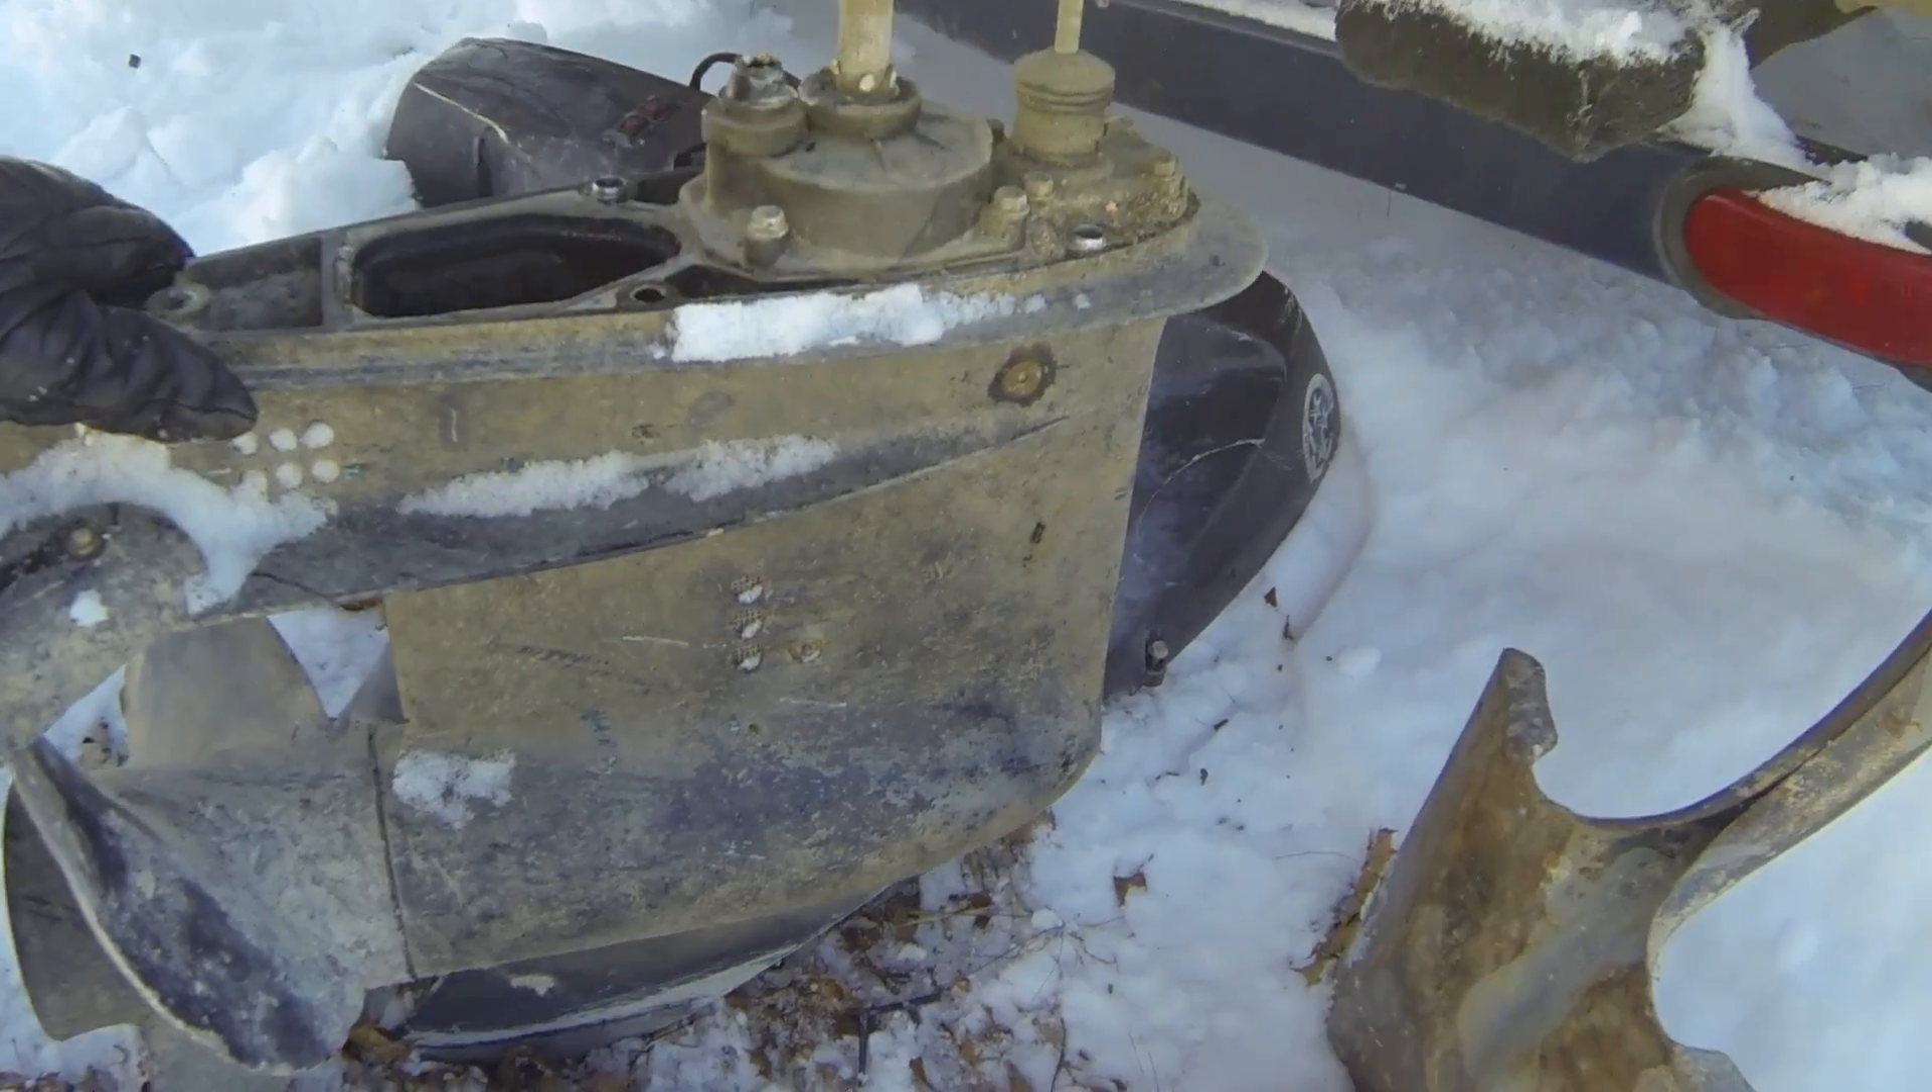So we've successfully got our lower unit here off of our motor.